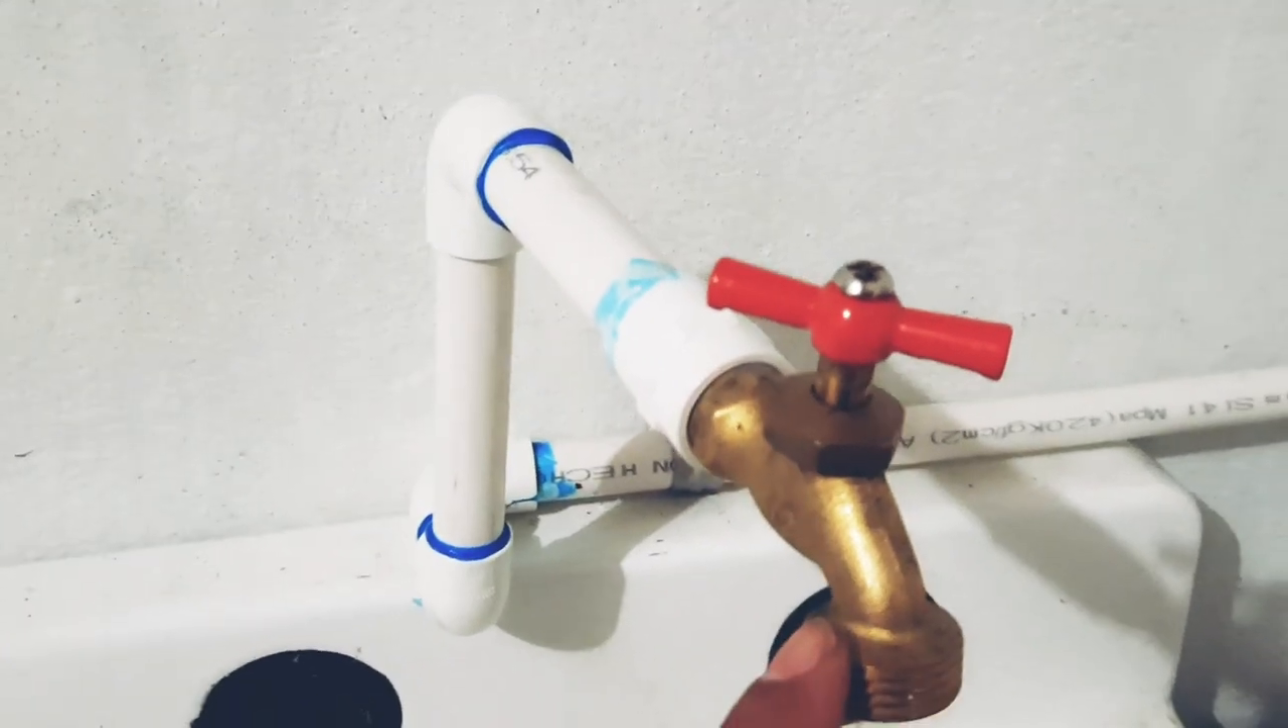Y bien amigos aquí ya hemos terminado de poner la llave.